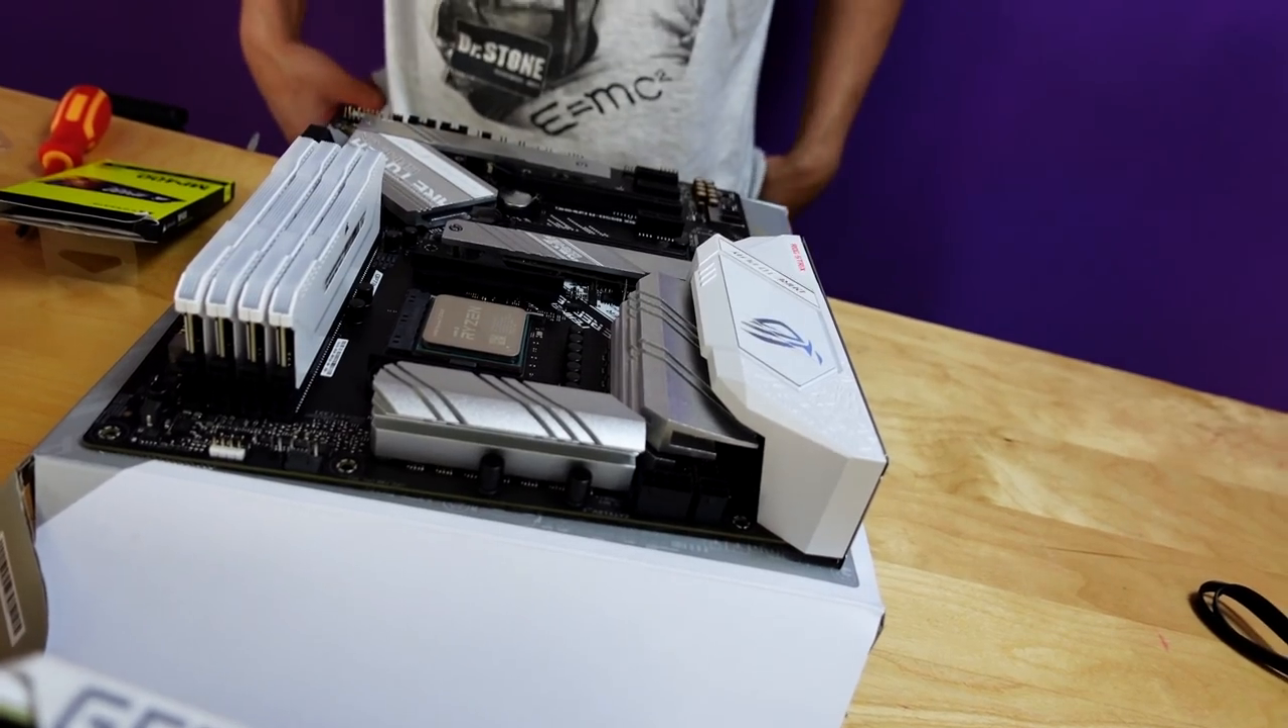Tu as déjà installé le processeur.